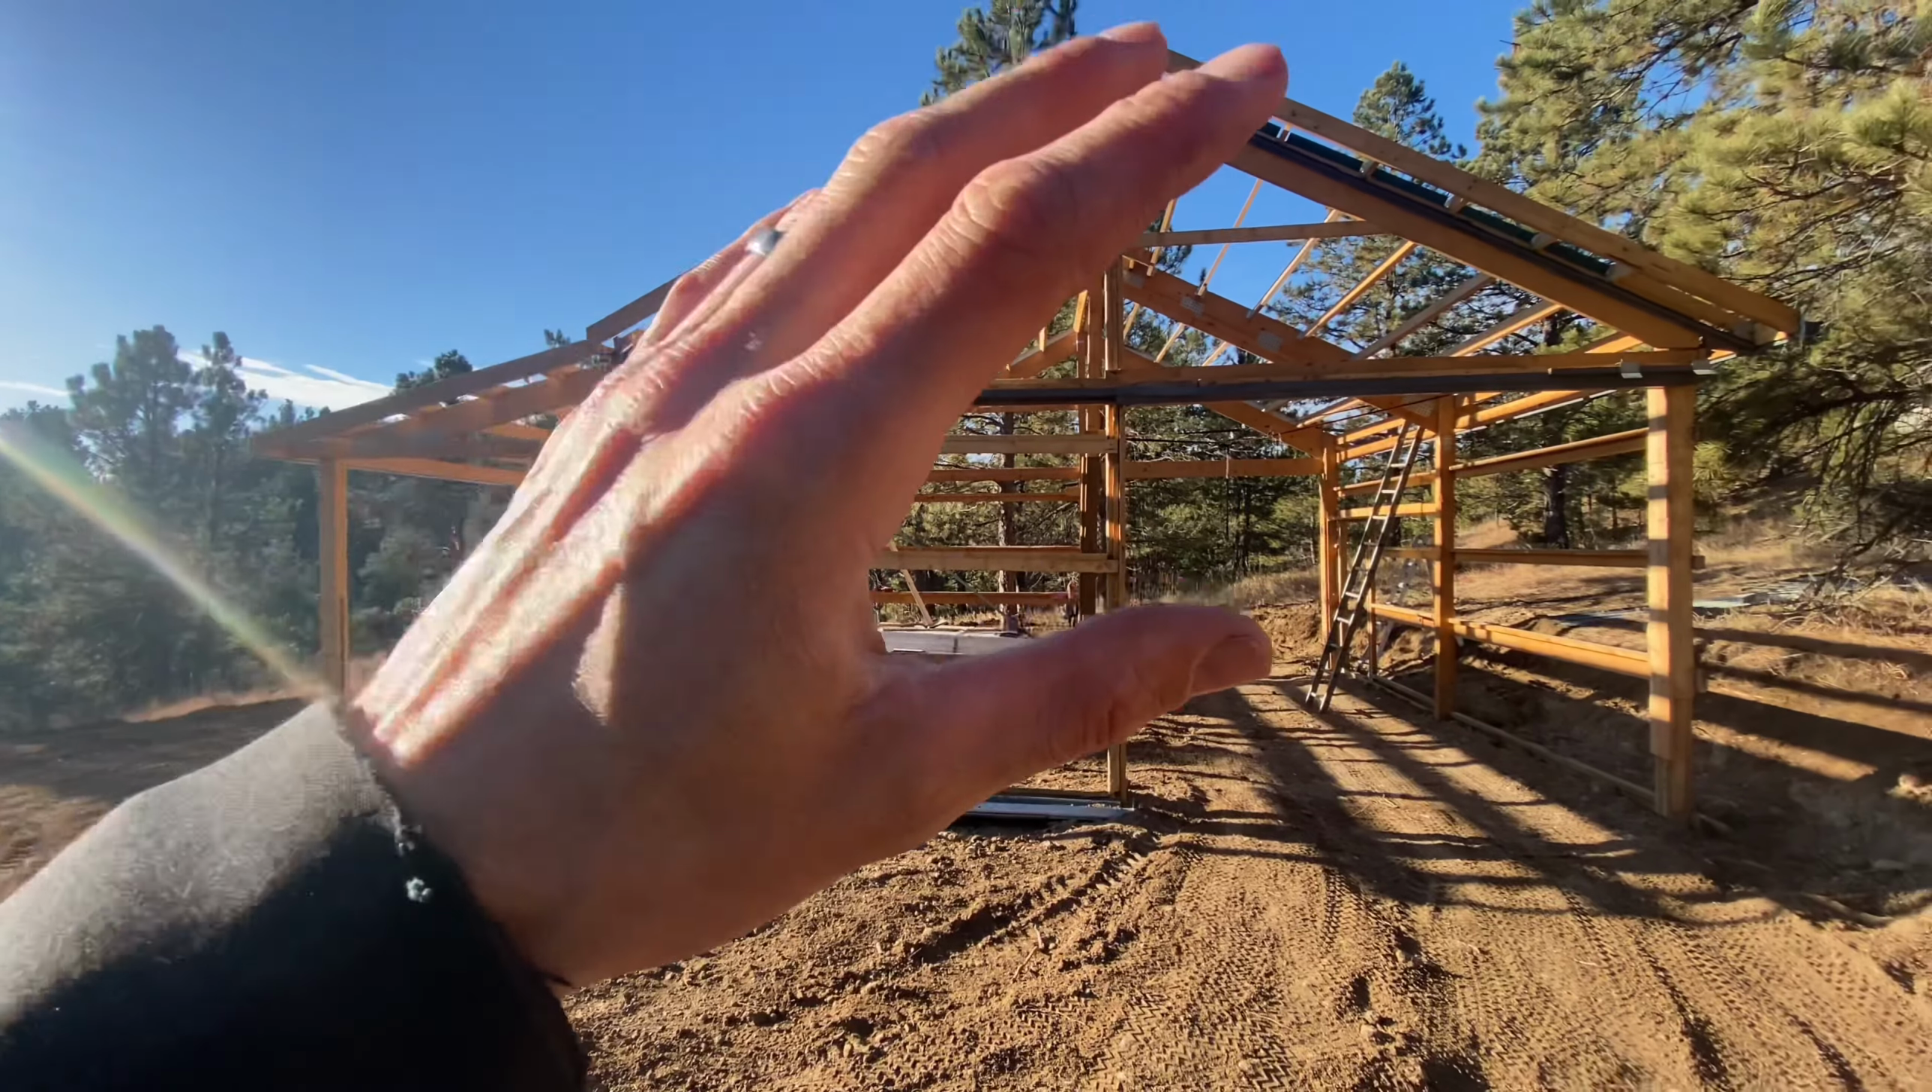I thought this week i'd have more metal on than i do obviously i have zero on right now but uh just a lot of little things left to do.